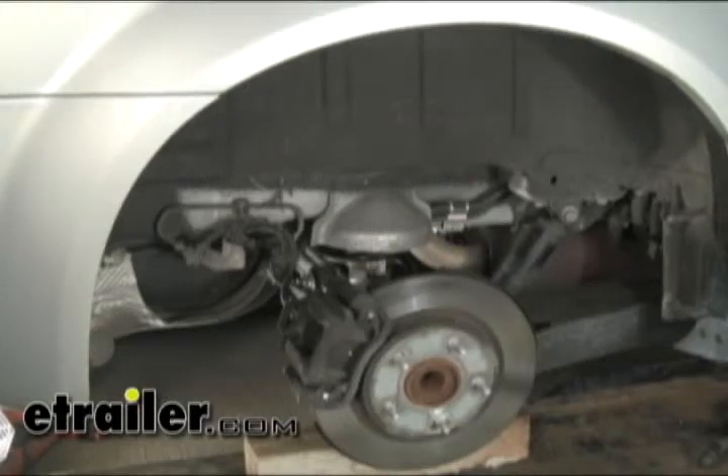For clarity we already took off the tire and wheel and you can see all the suspension components right here.